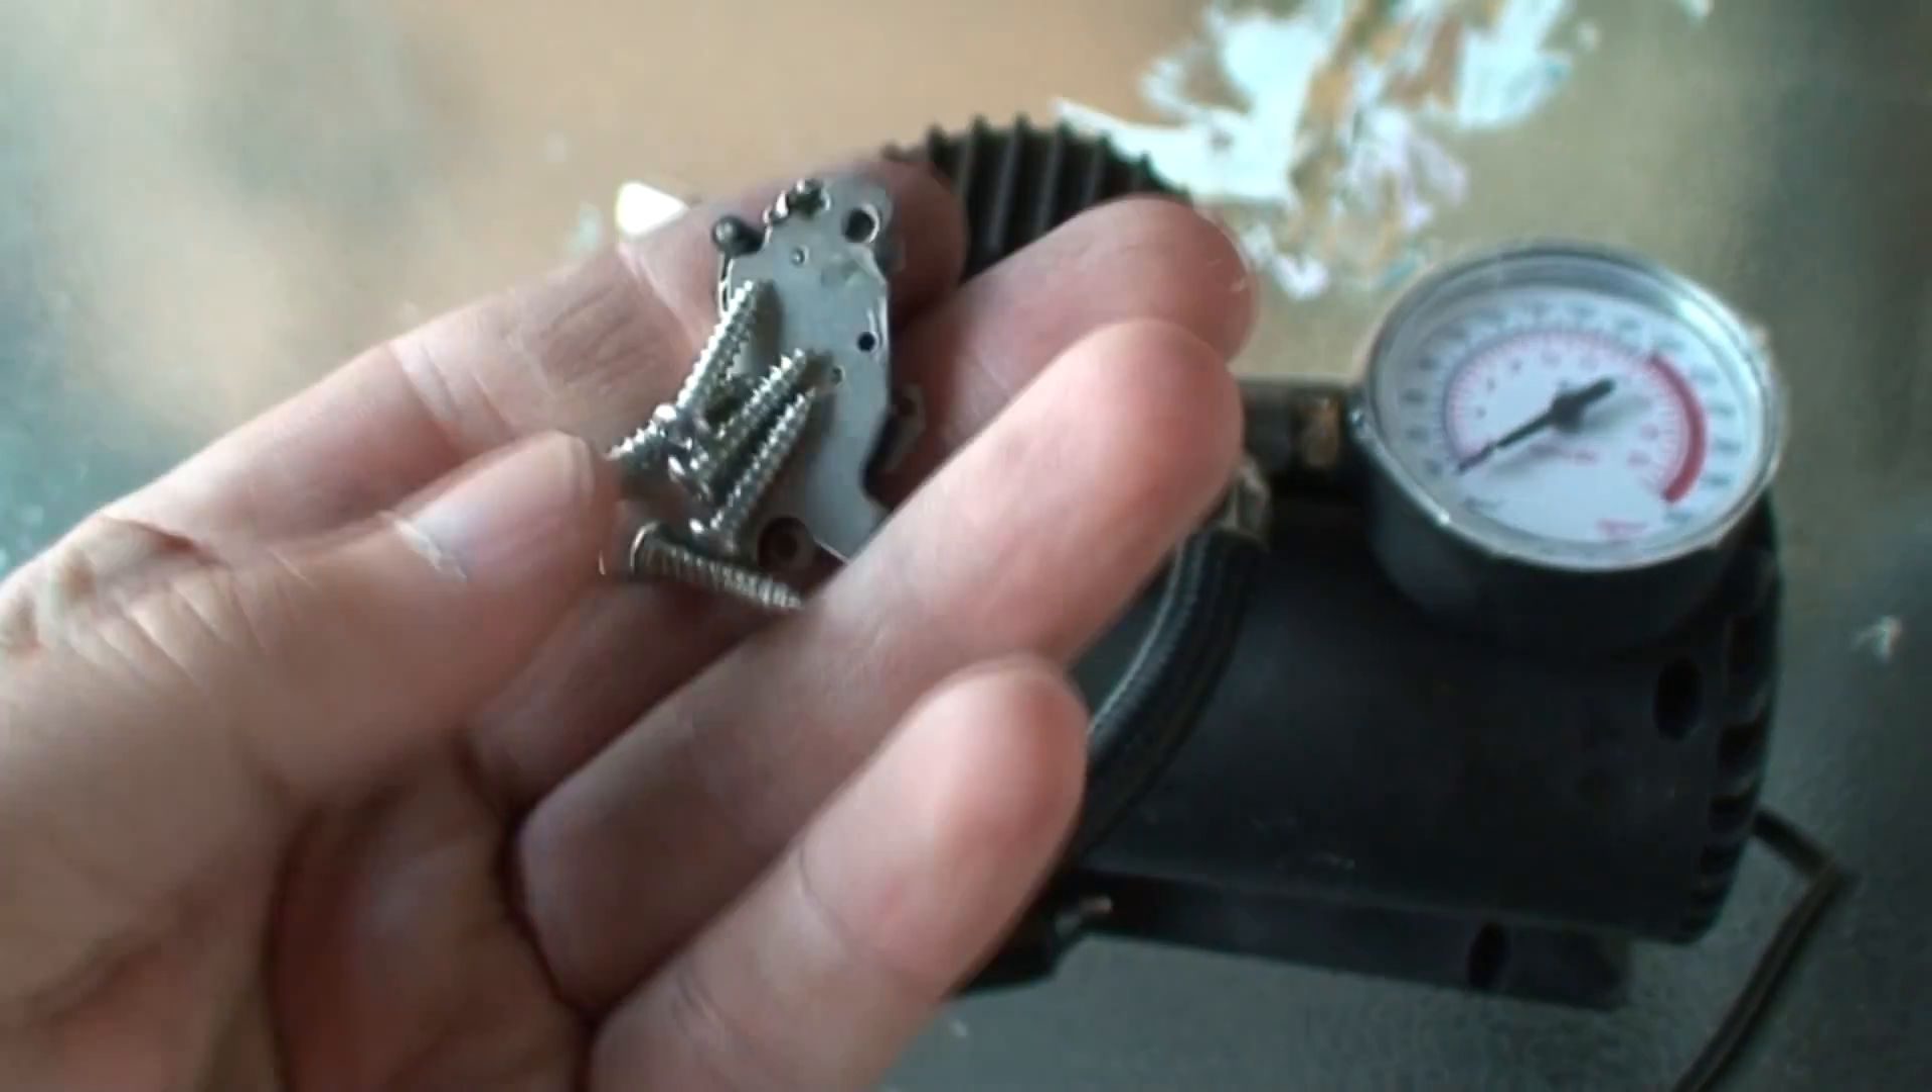I've already taken the screws out, and I've got them mounted on a hard drive magnet, just so I don't lose them.